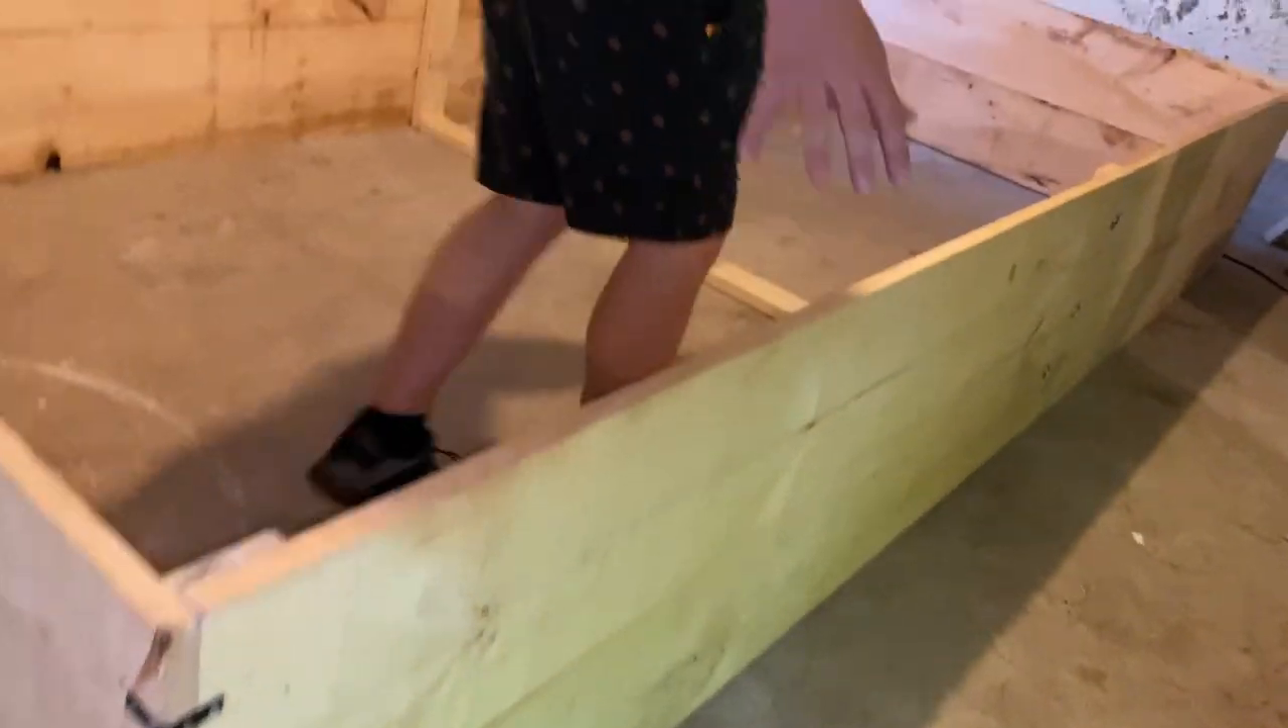So the frame is up.